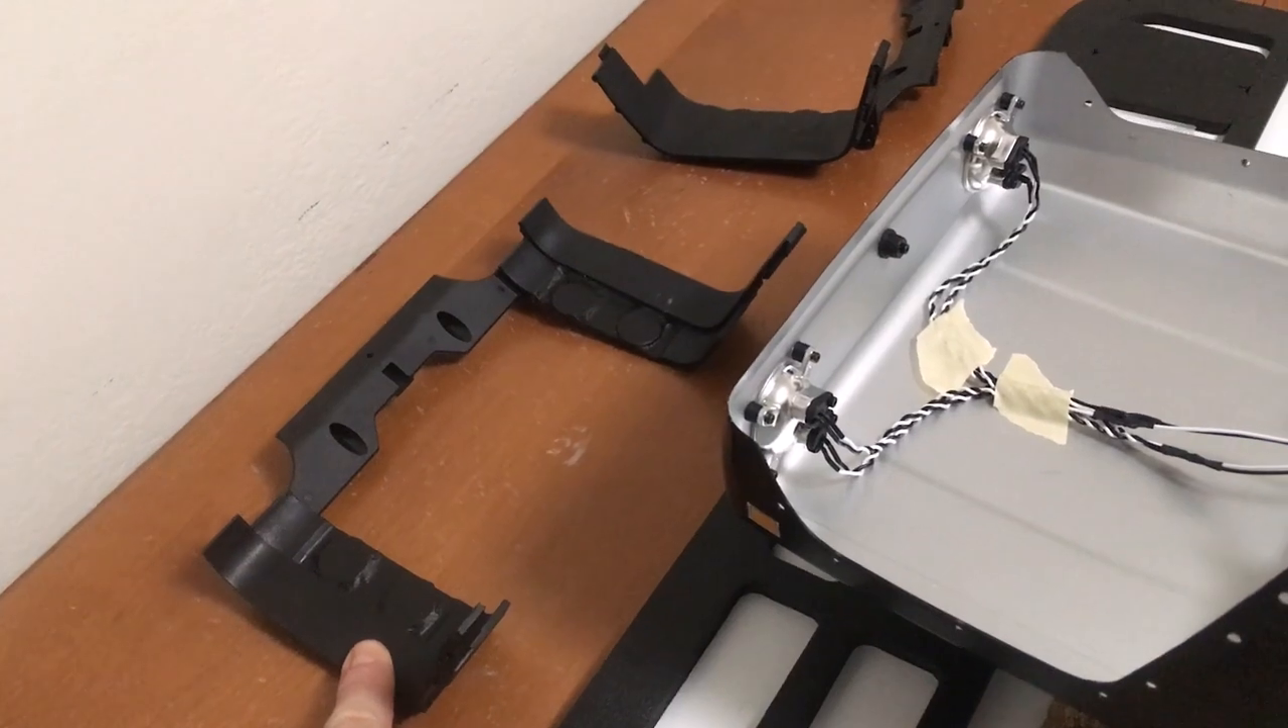All right got the light pods screwed in as you can see got everything kind of taped in place right now.